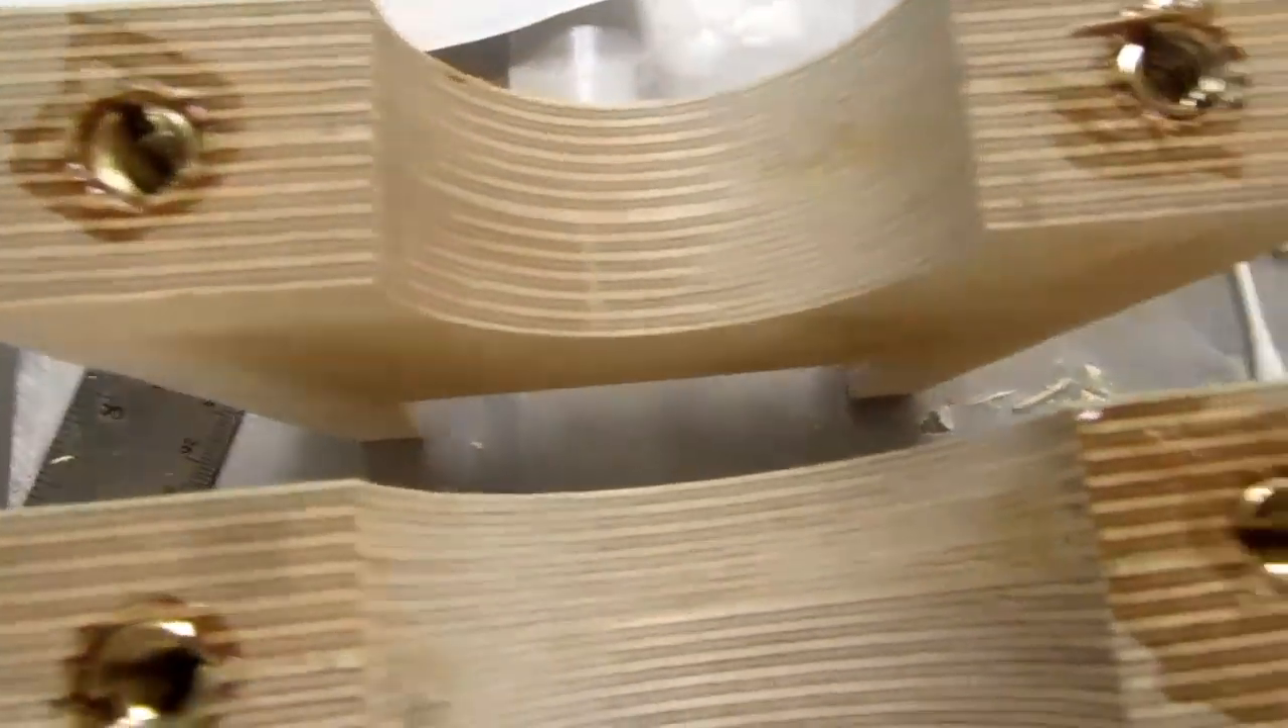So there are the inserts put in with epoxy.